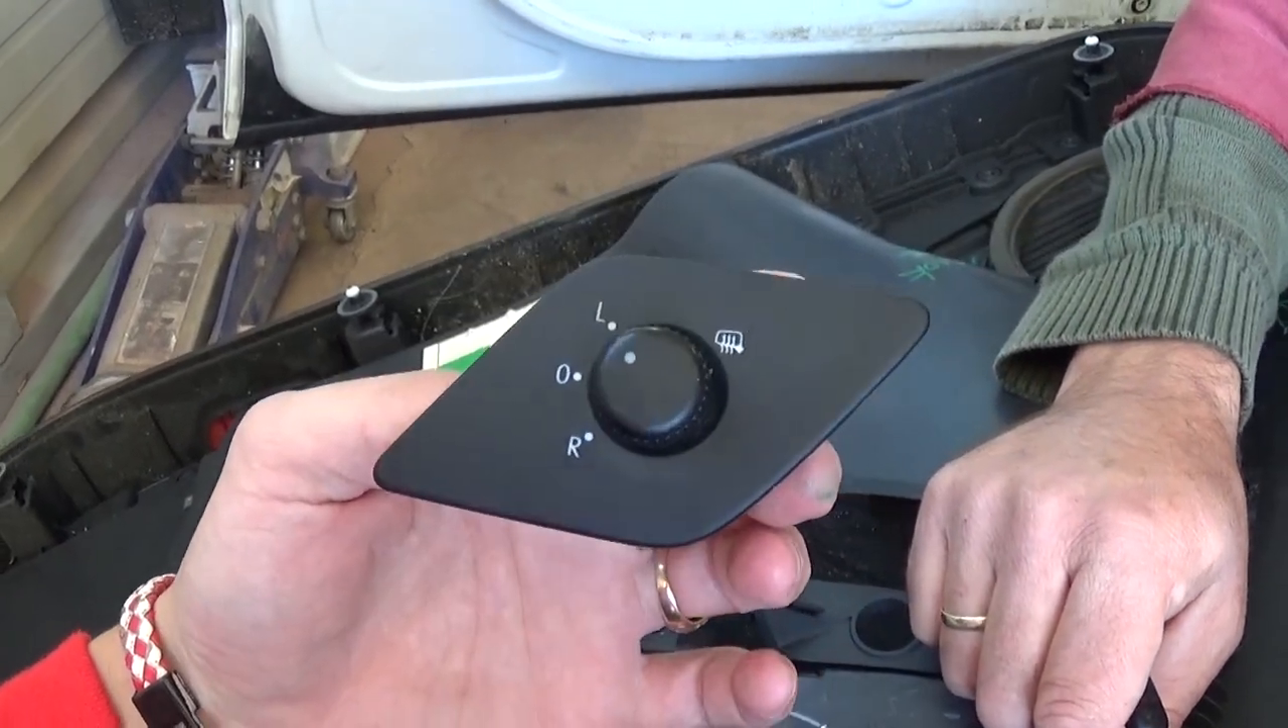And we got the switch out.